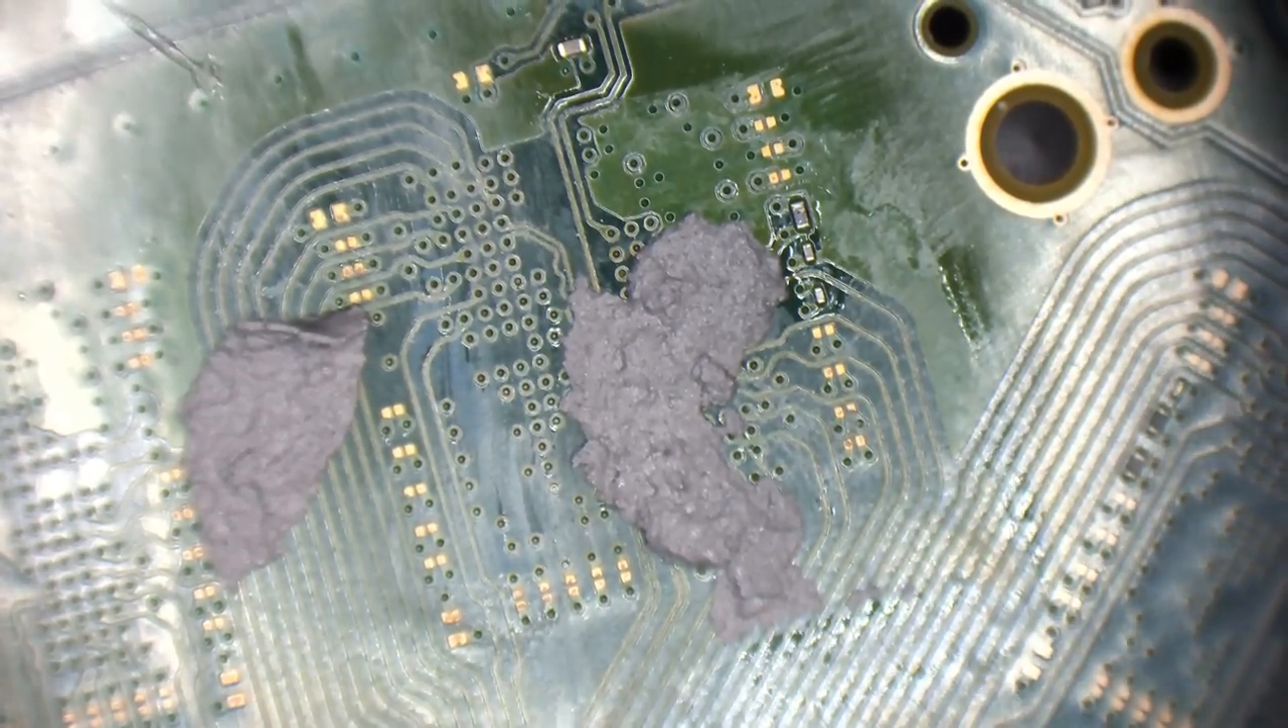This thermal pad needs to come off. I need to be able to see.